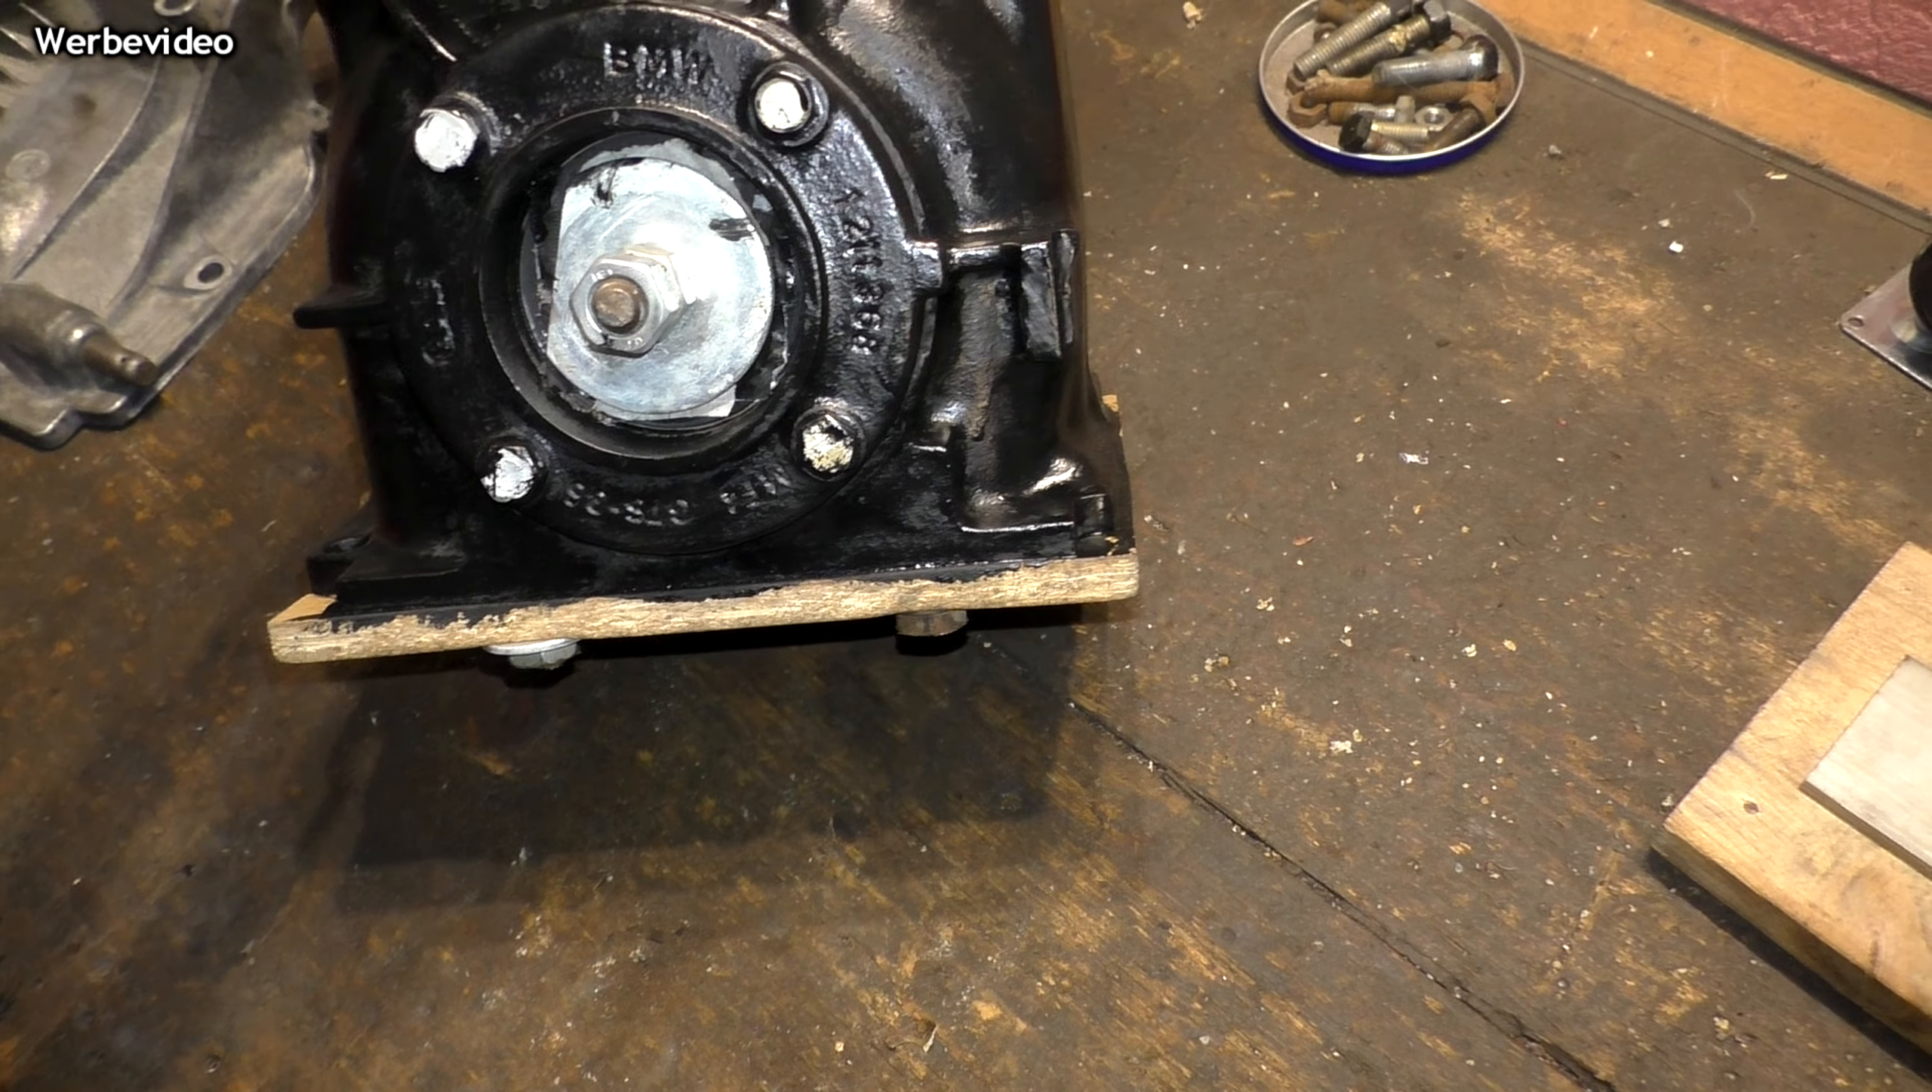Habe unten eine kleine Holzplatte als Deckel erstmal angeschraubt für die Säuberungsarbeiten.